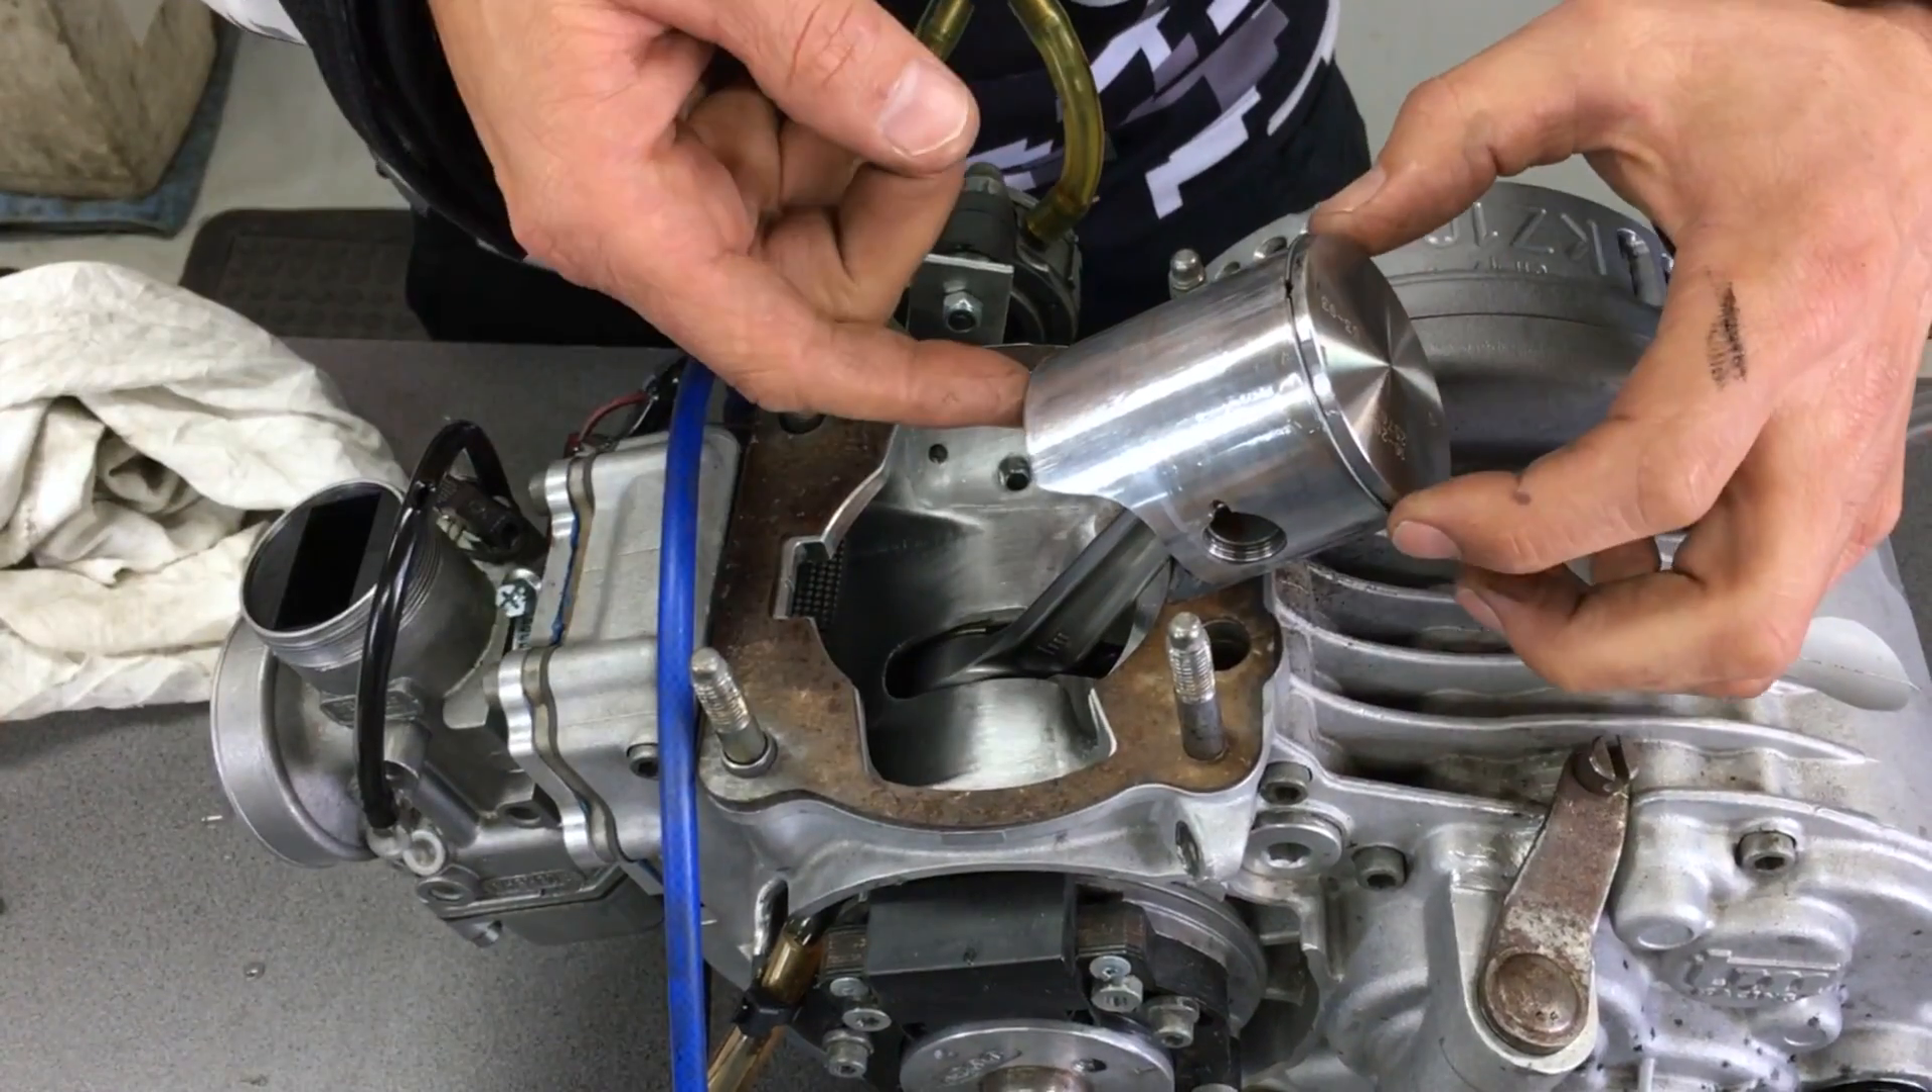So you can see here that we've taken the cylinder off and you've got your piston.